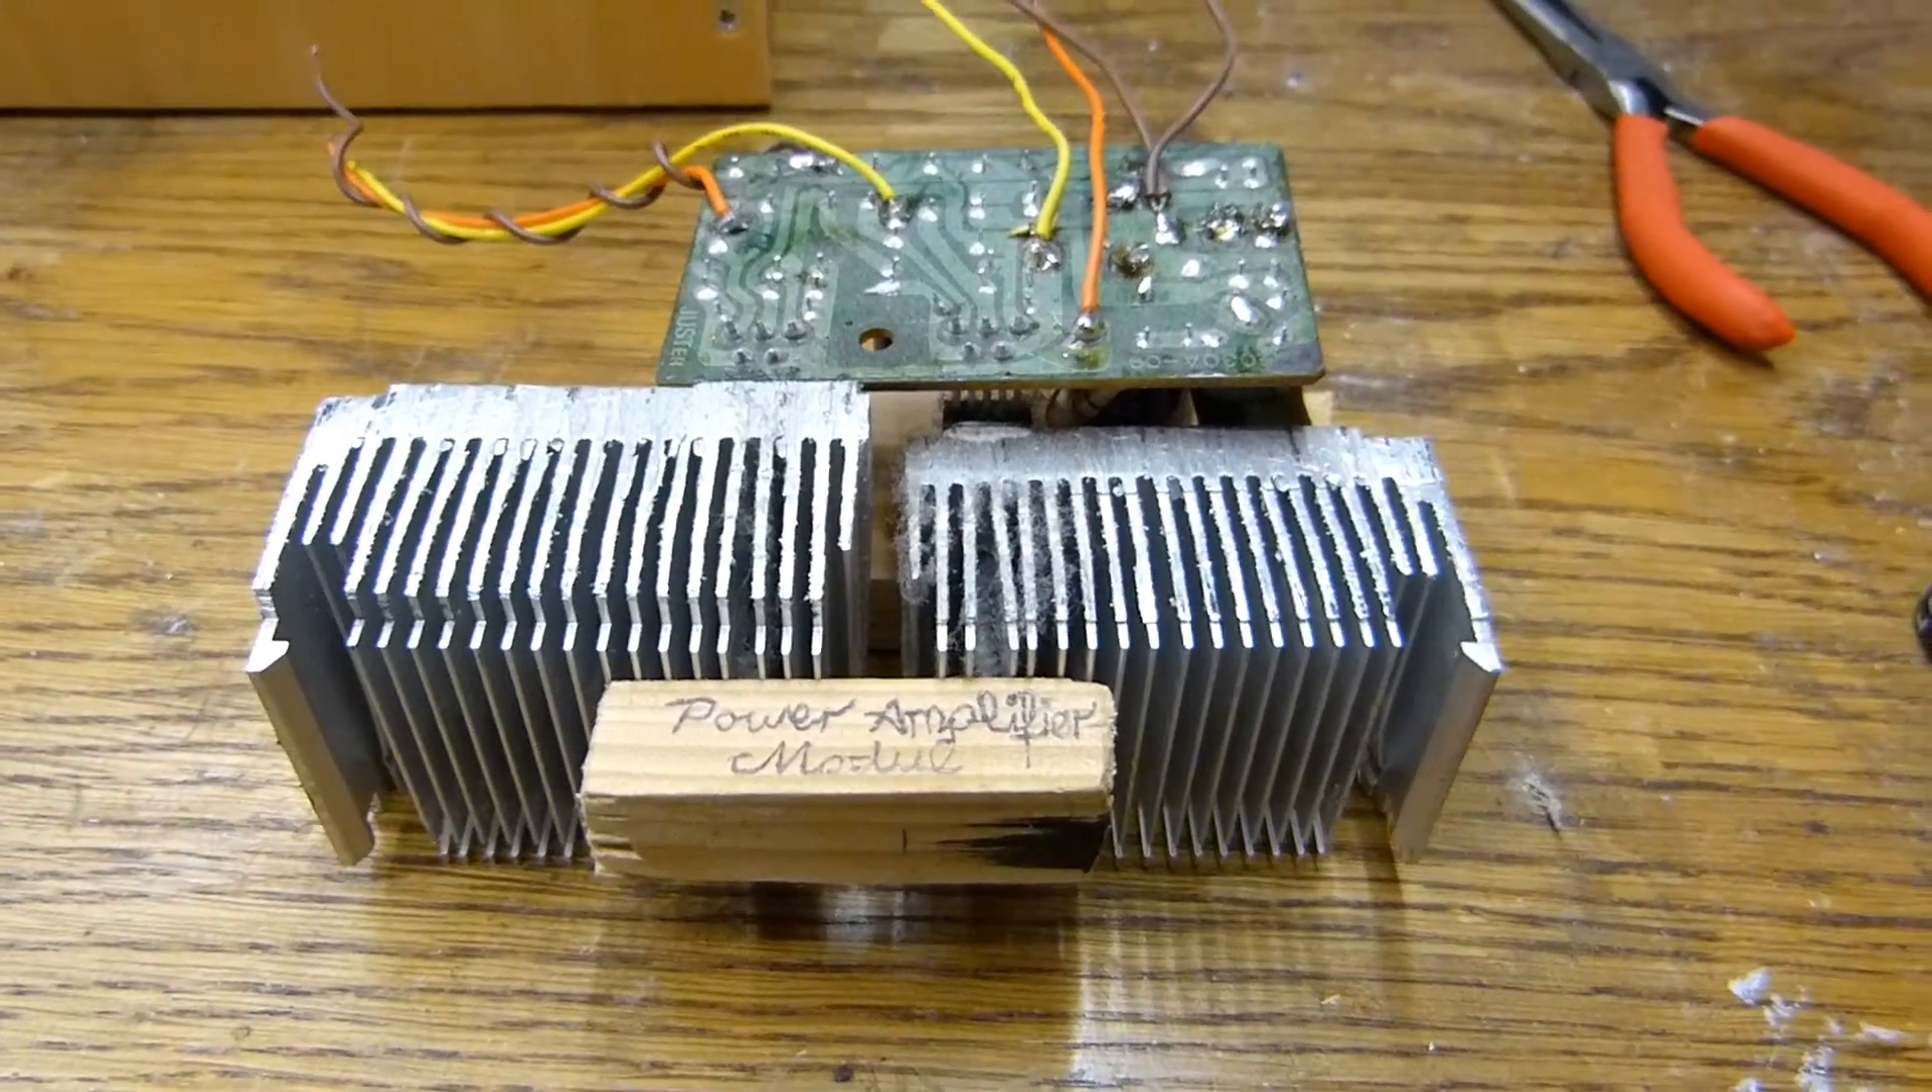Here we have that power amplifier module taken out of the unit.